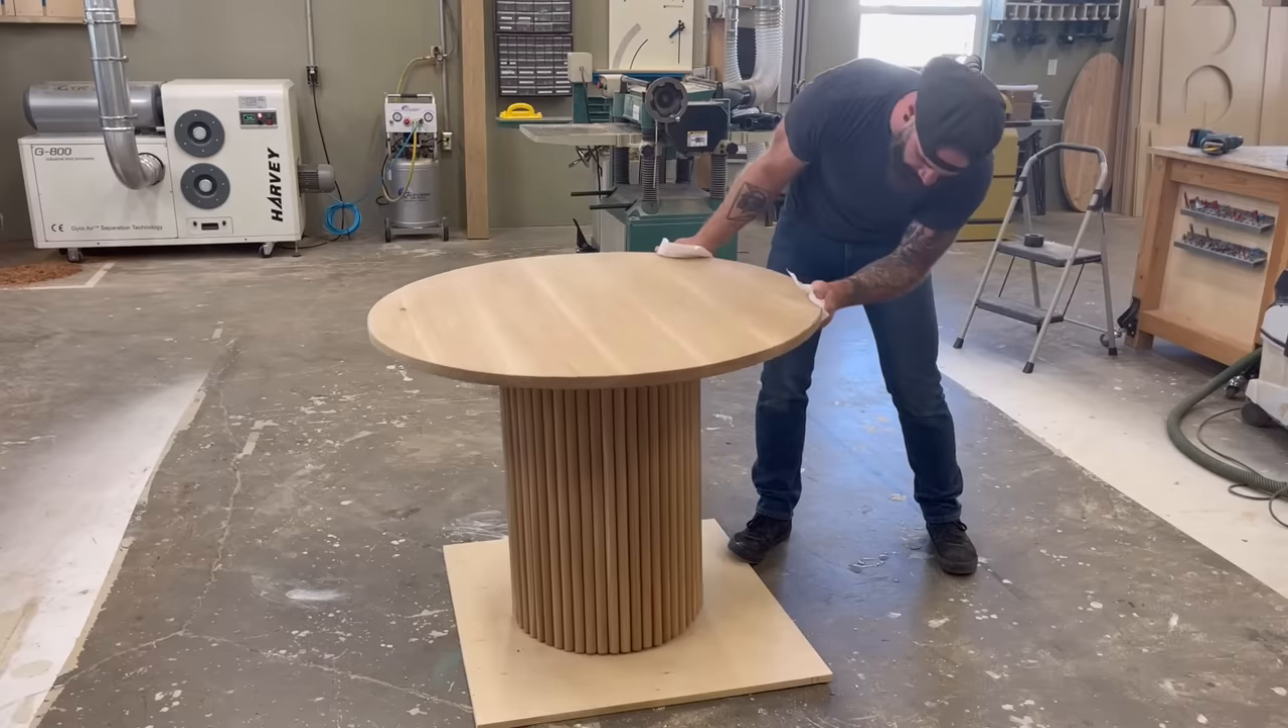The base is all put together and attached to the top.